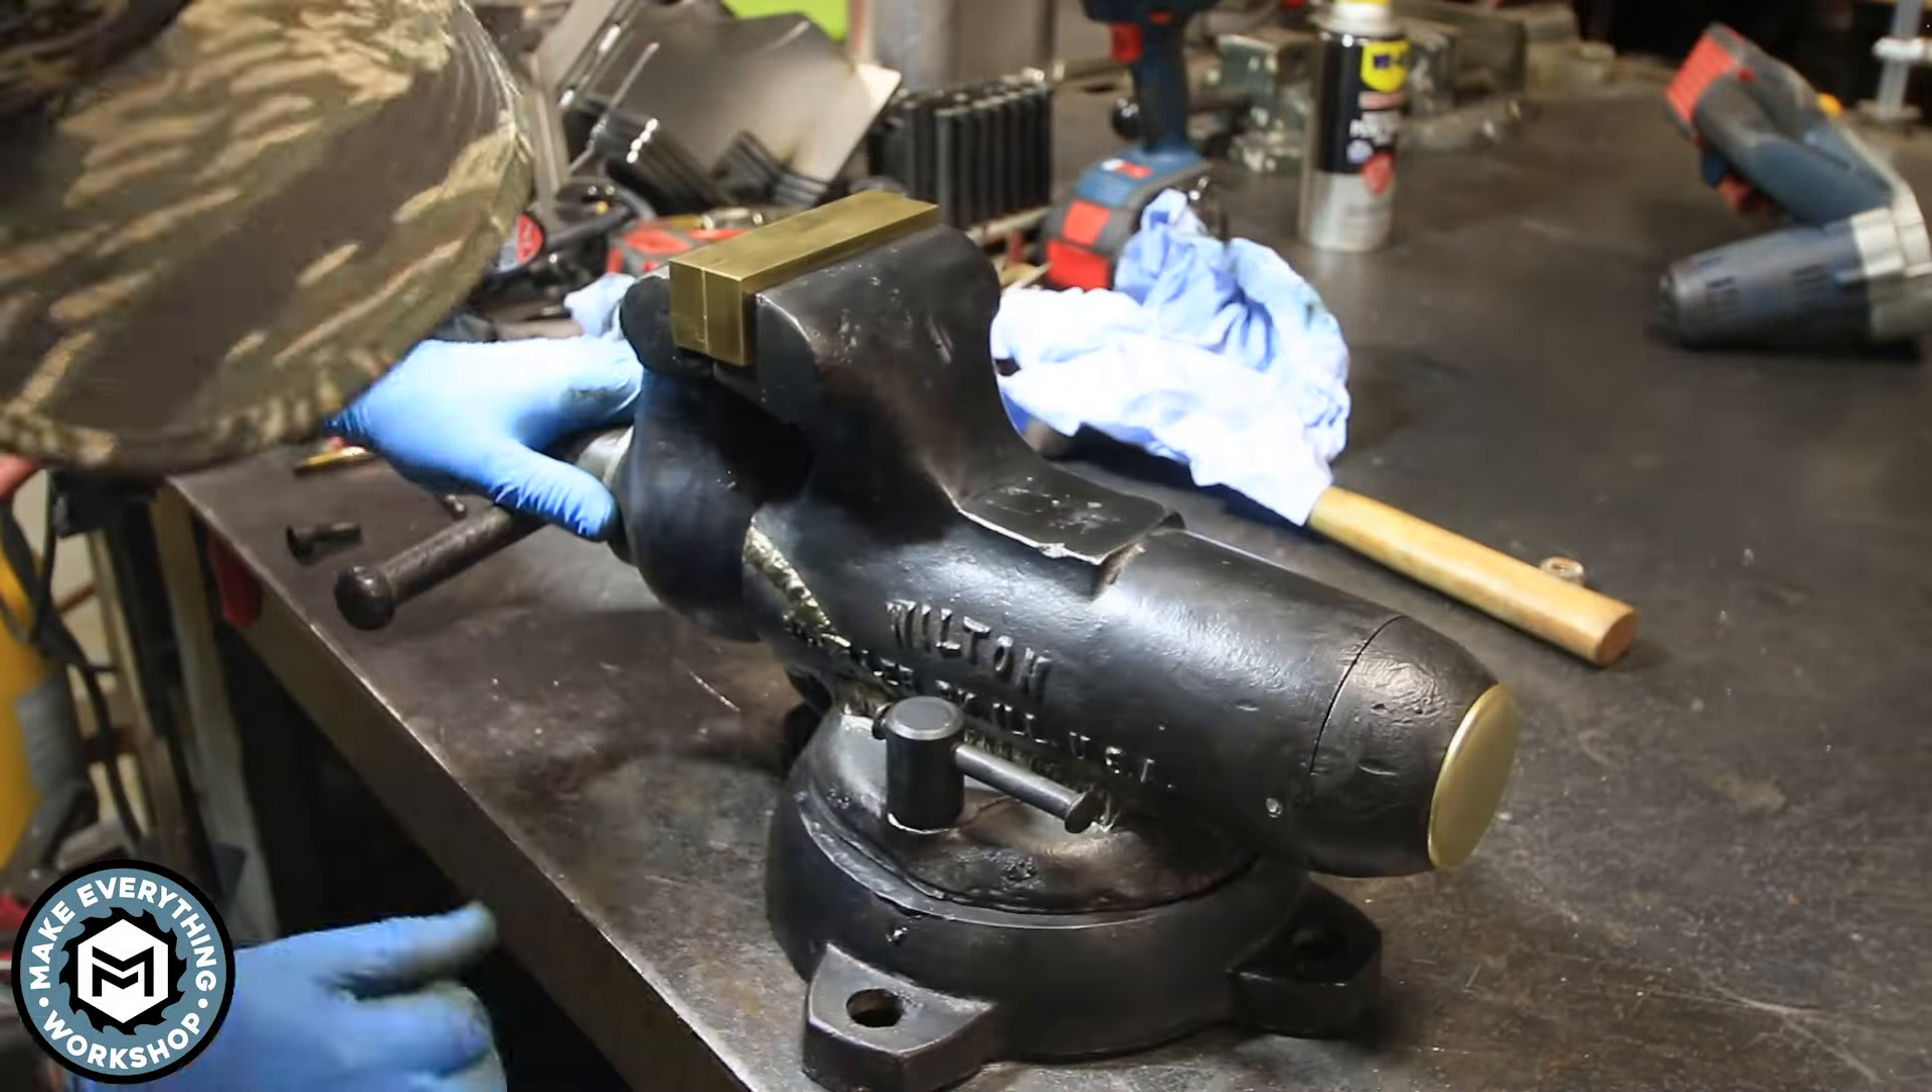The last thing I had to do was insert the bell cap and knock that in with a block of wood and this thing is fully assembled.